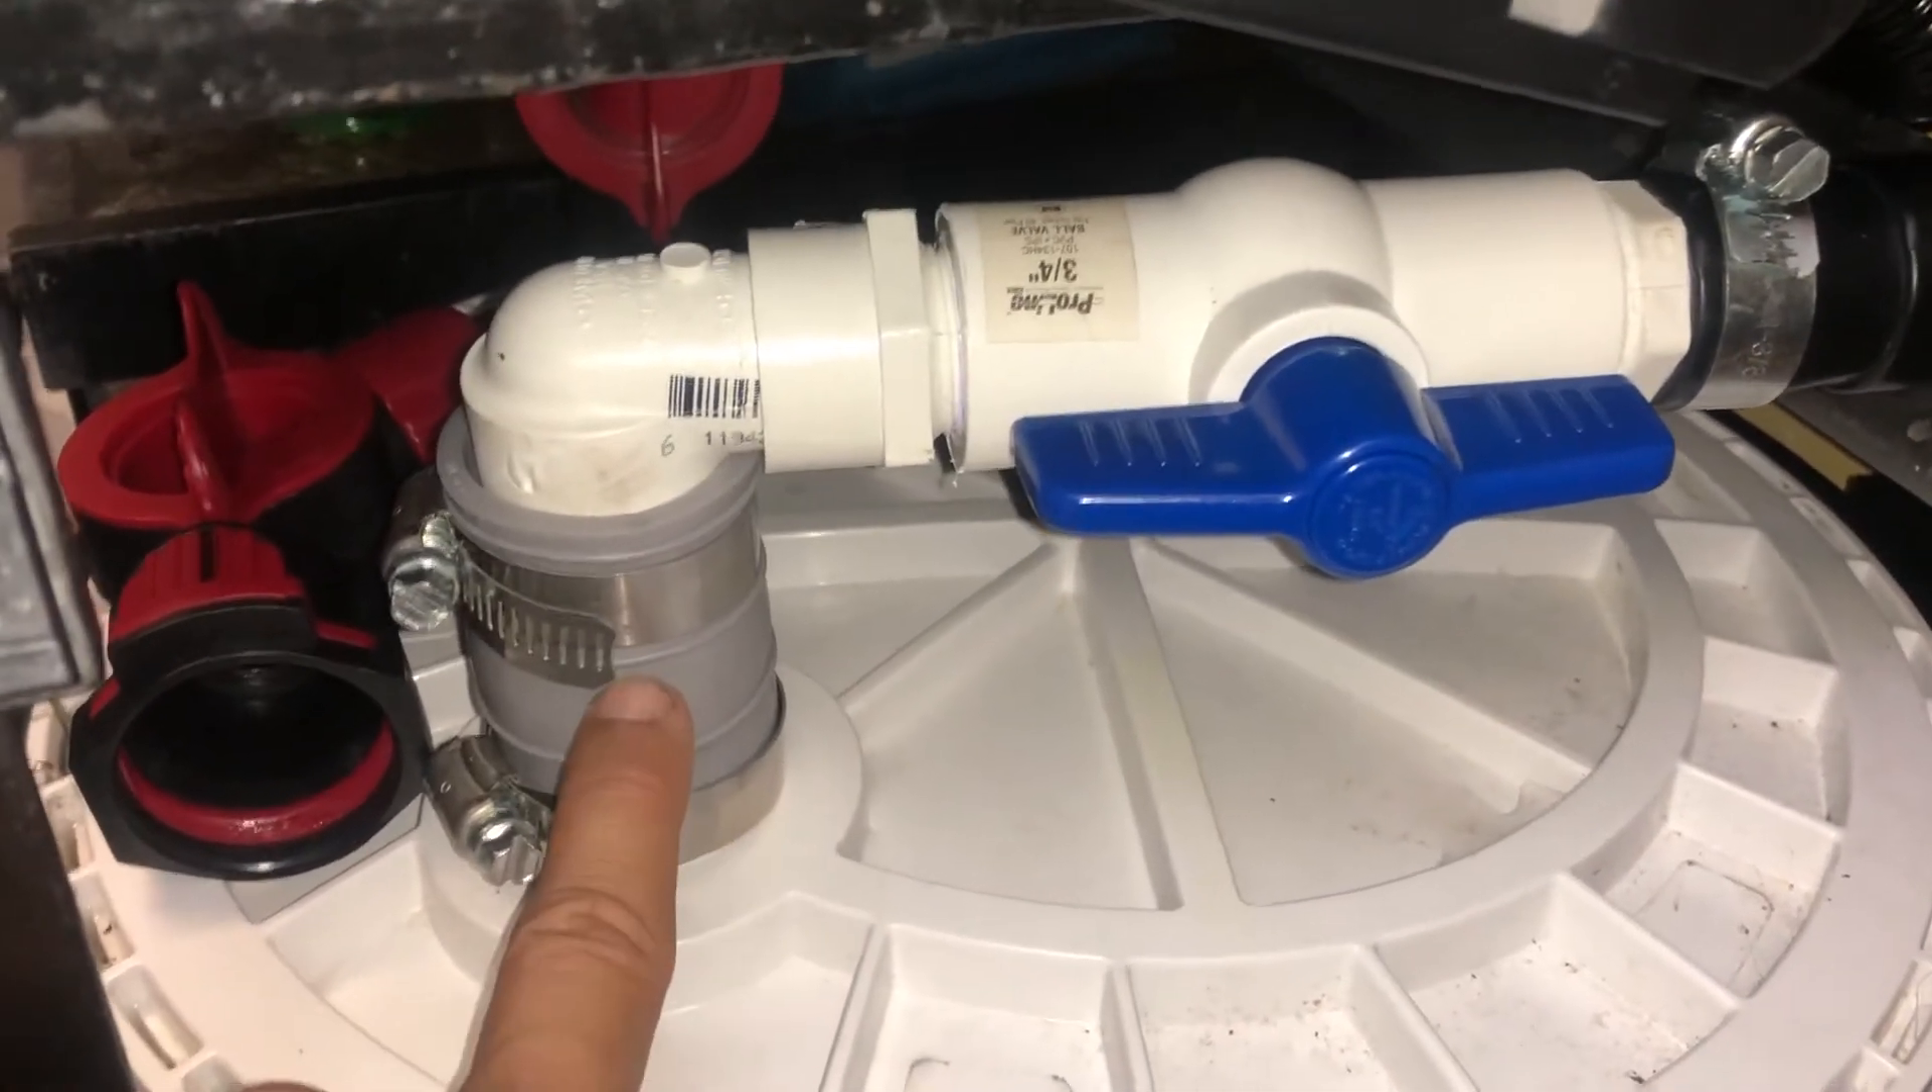I got this union that goes past the nipple and sits around the base.